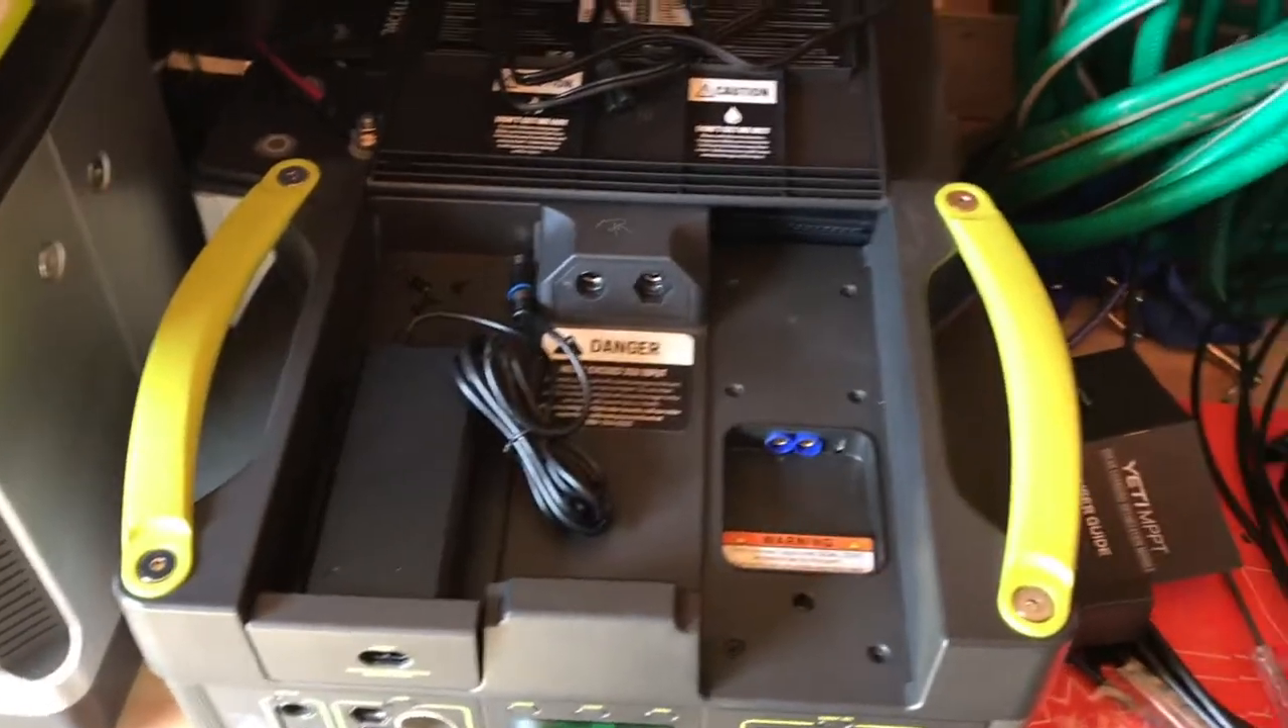That top cover is off now.